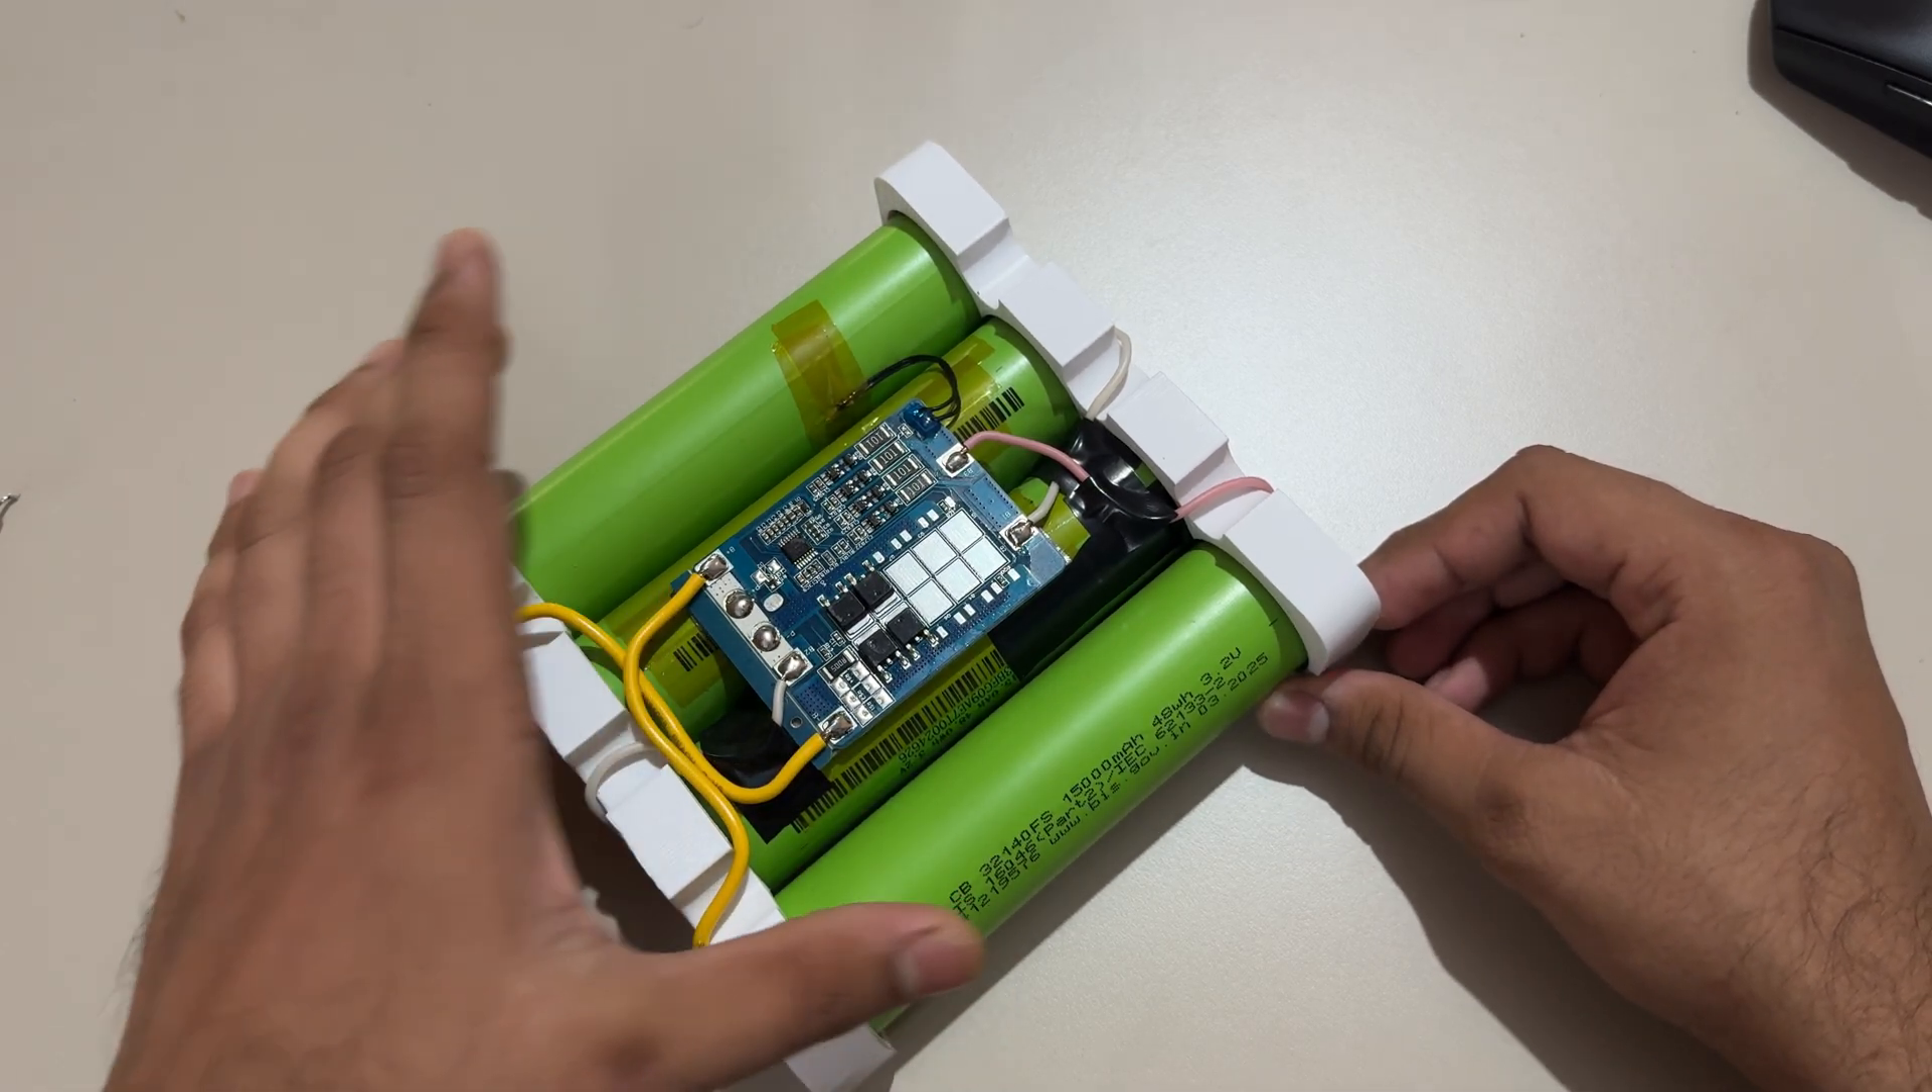Okay so I have assembled this back using this cells so these are four cells connected in series and this is the BMS that I have connected it.